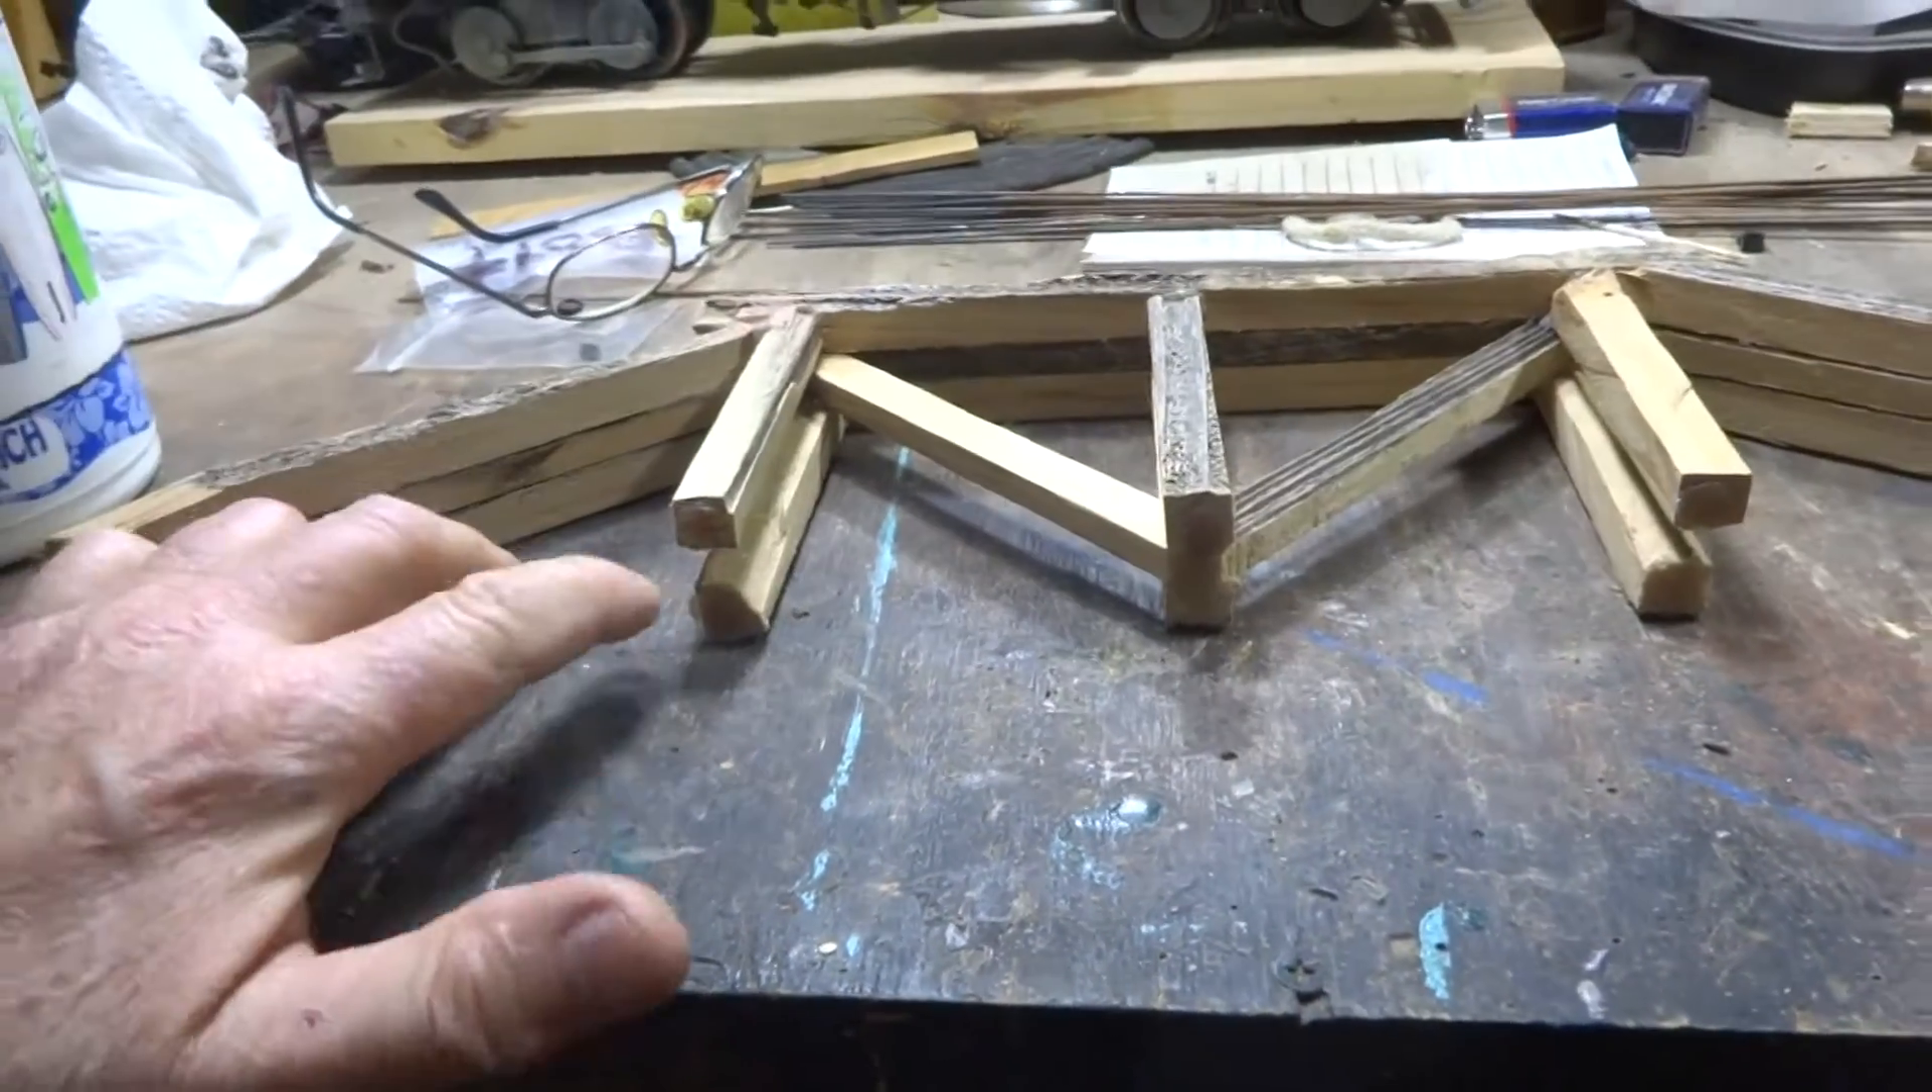But you can see that I use basically two pieces and then I put my cross brace in between them.